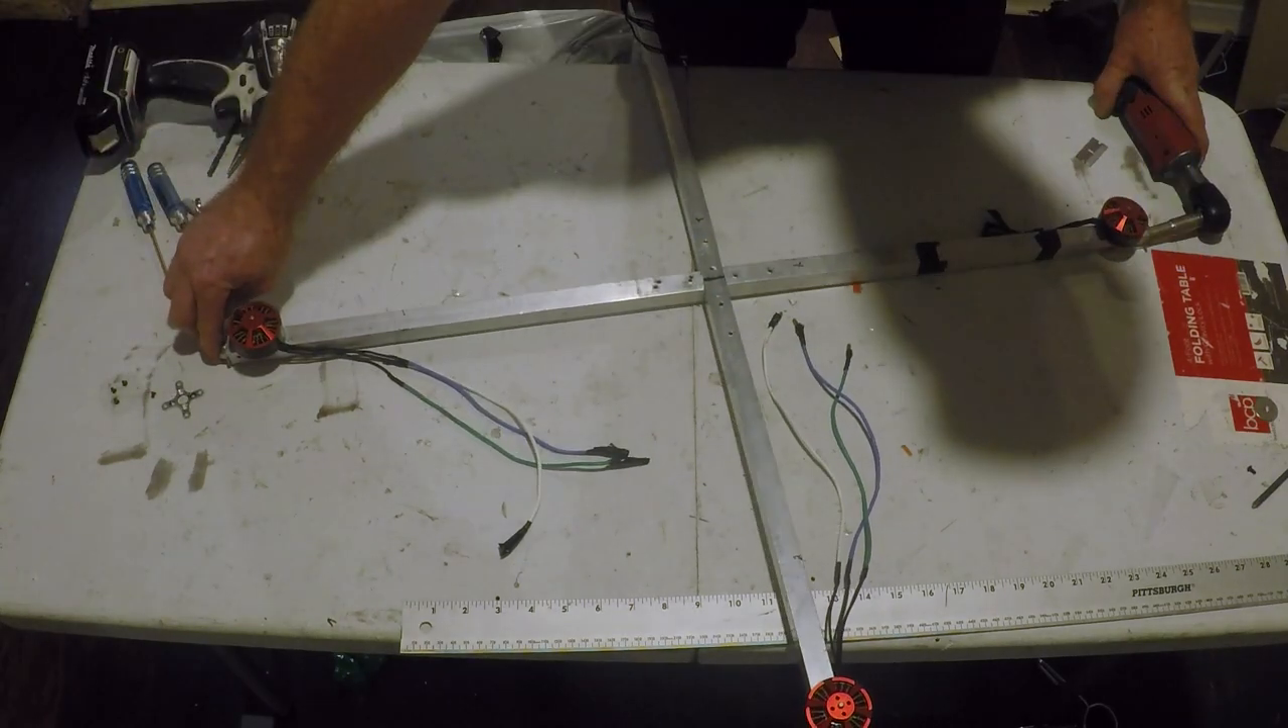The motors are mounted so we can clamp it together with all thread.